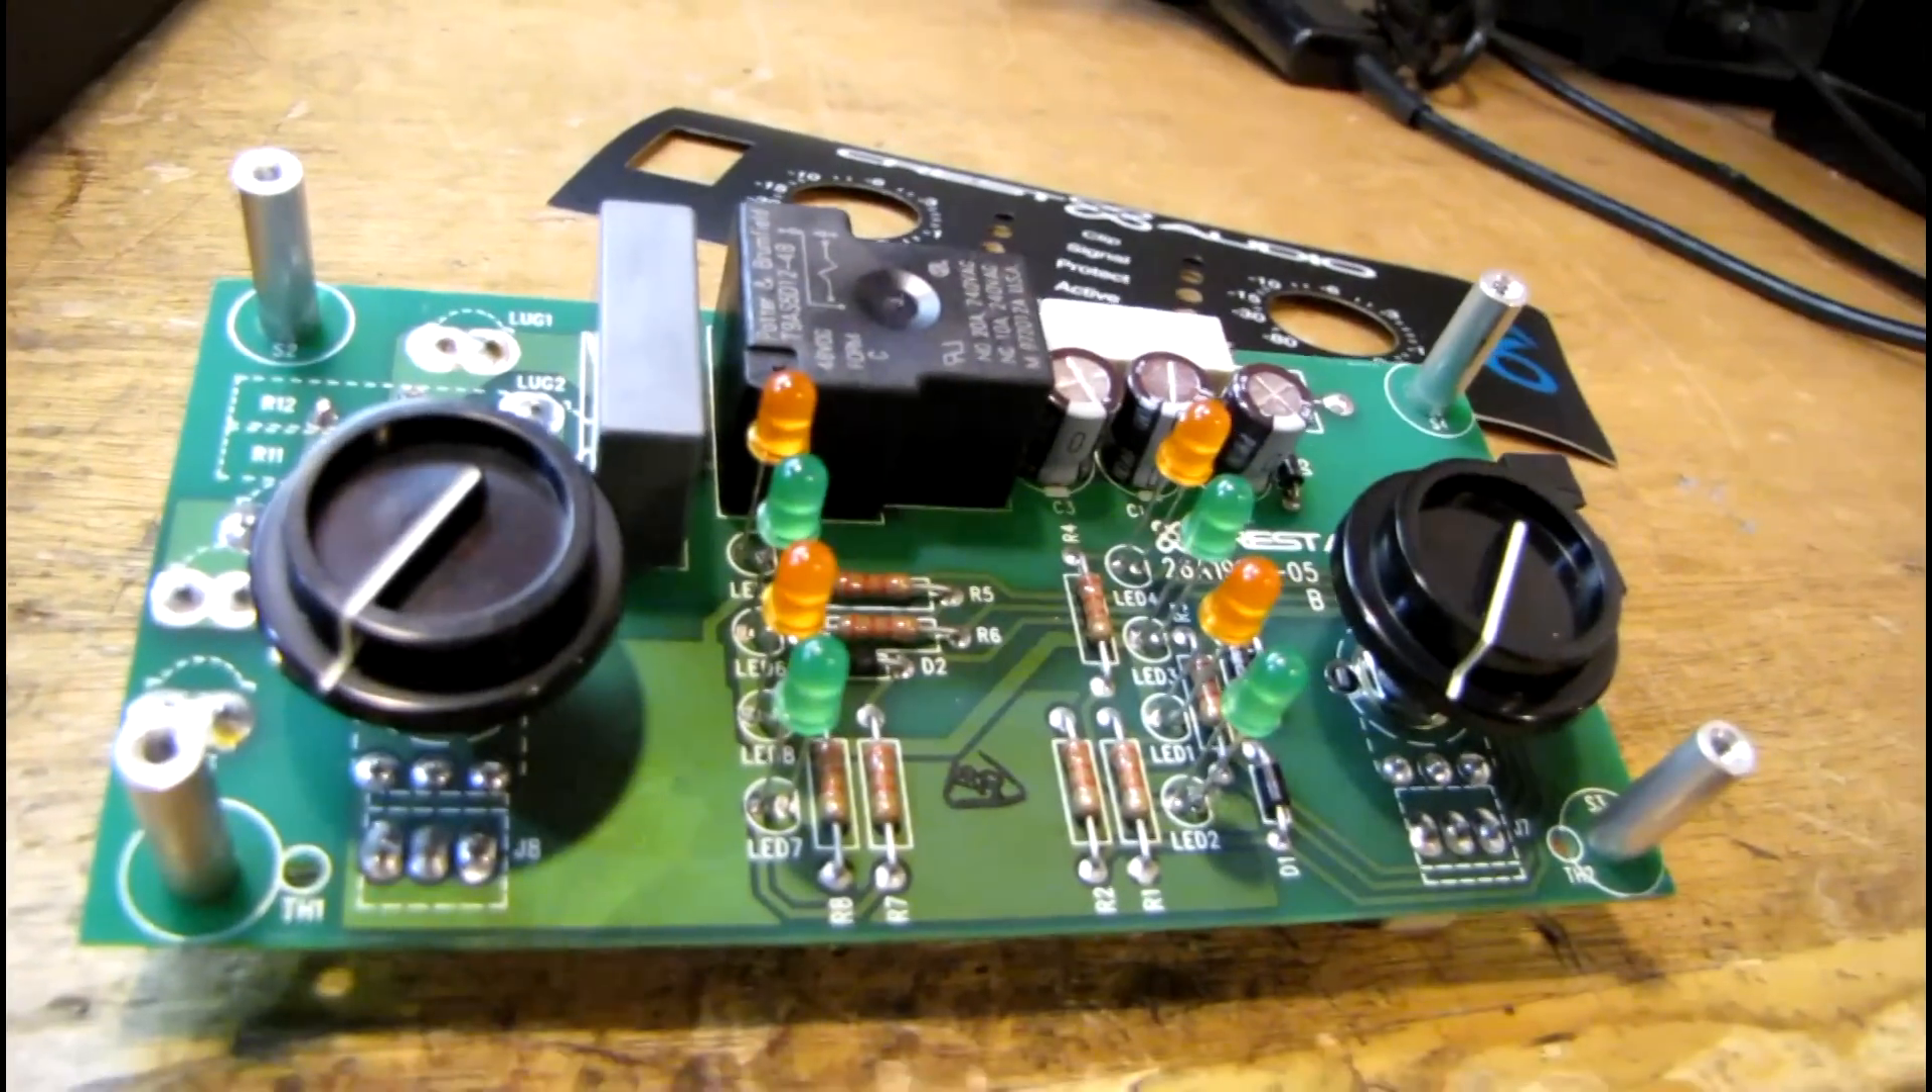You can see I've got the knobs on already.